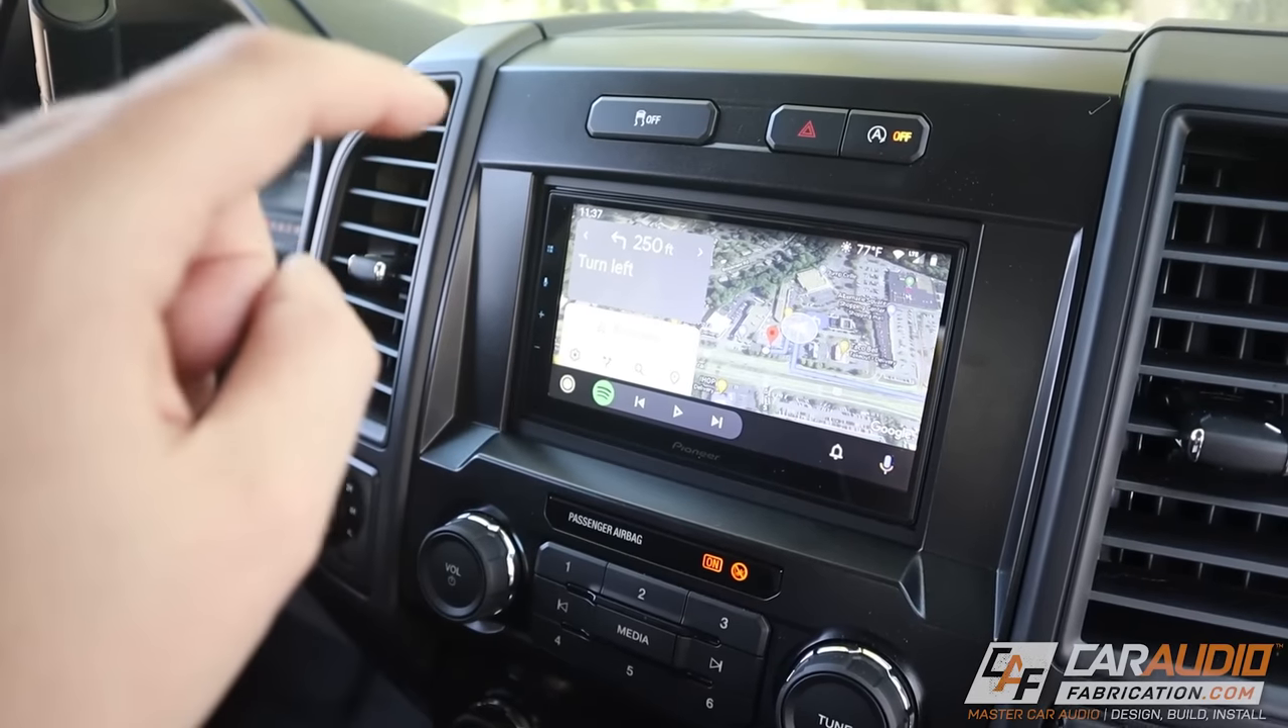I've double checked functionality so that we could get everything re-installed back in place and now here we are we've got the head unit fully installed.